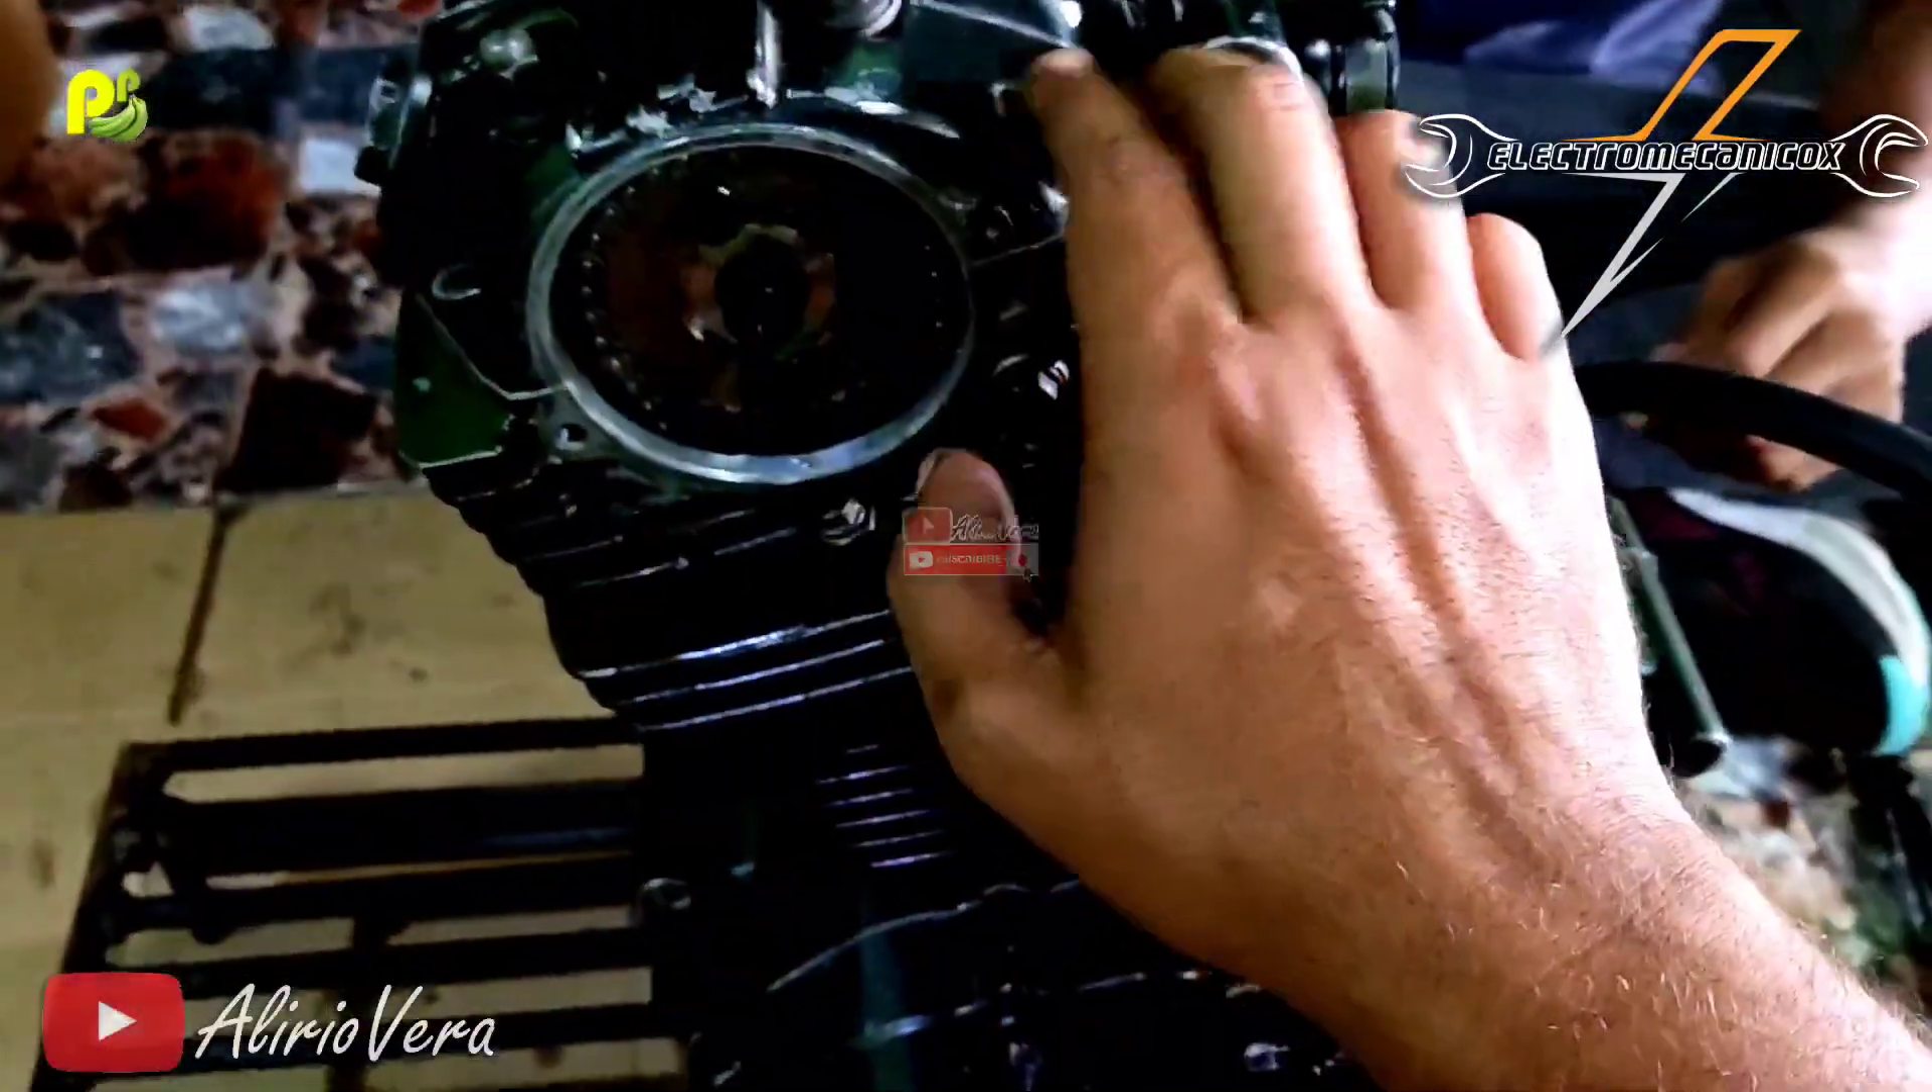Ya nos falta solo esta tapita nos quedan pendientes estos cuatro tornillos.